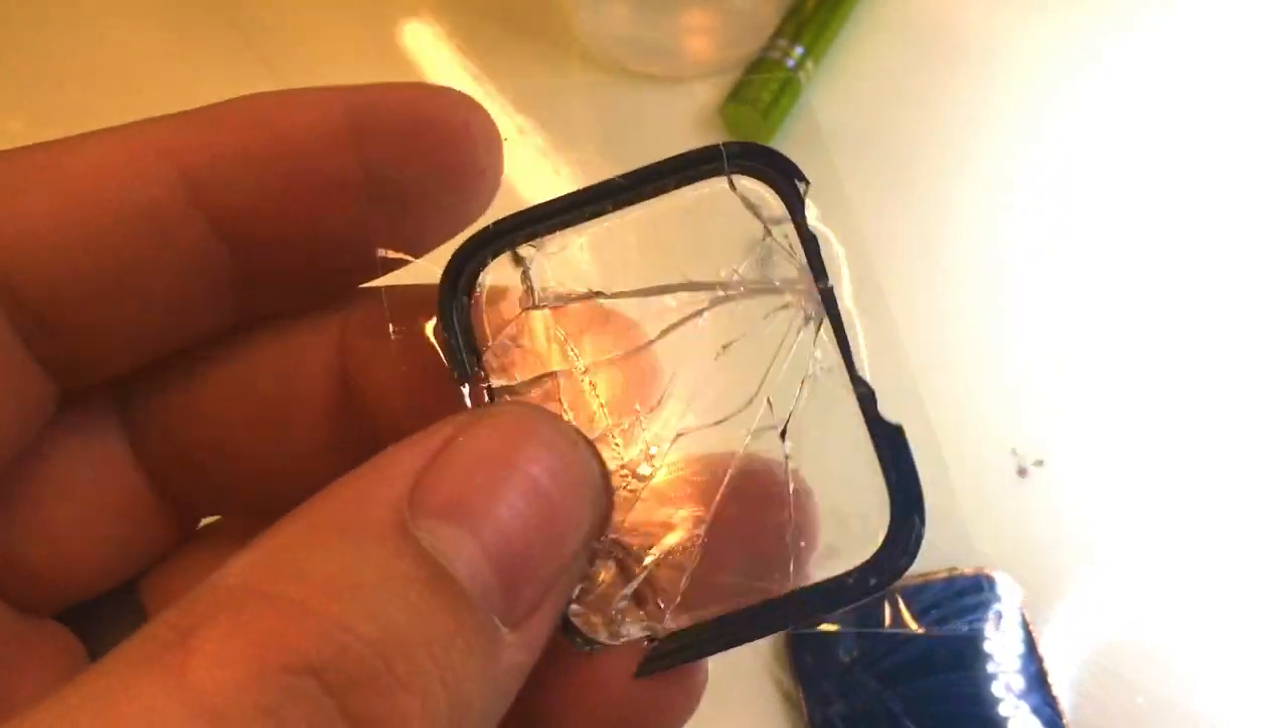All right, now we have successfully removed the glass.